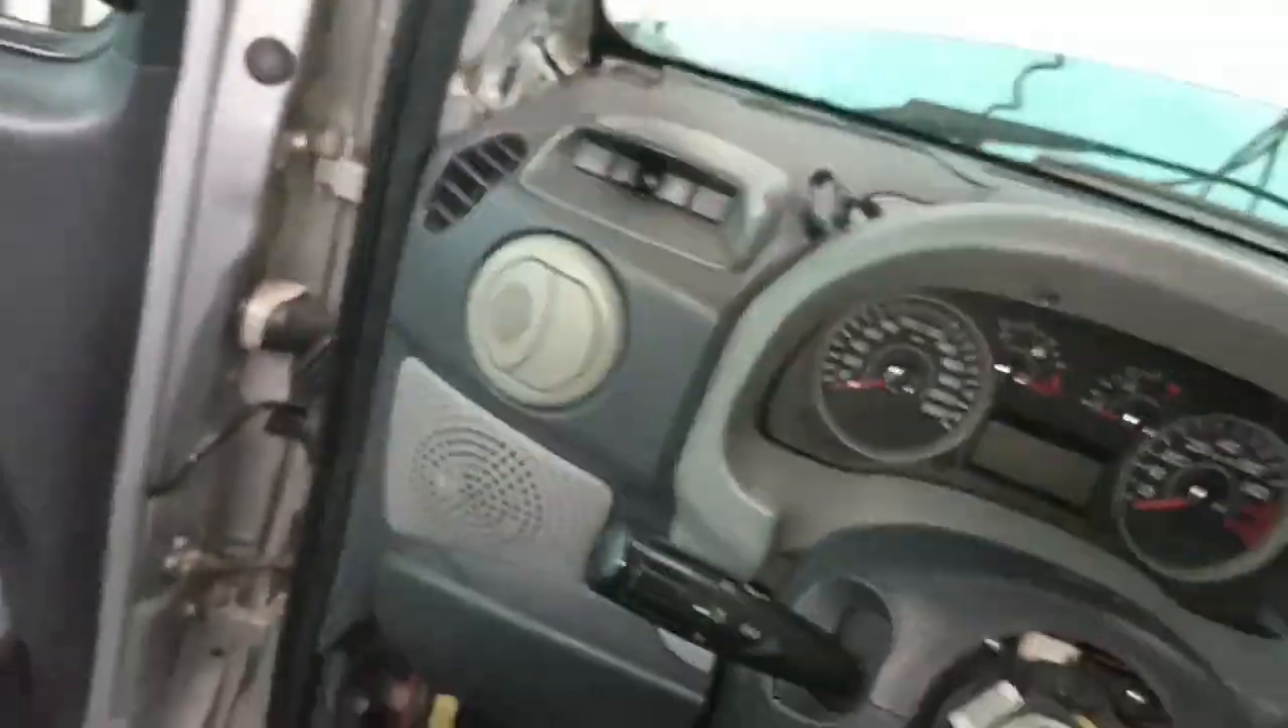Galera, olha só O tablier já está no lugar.